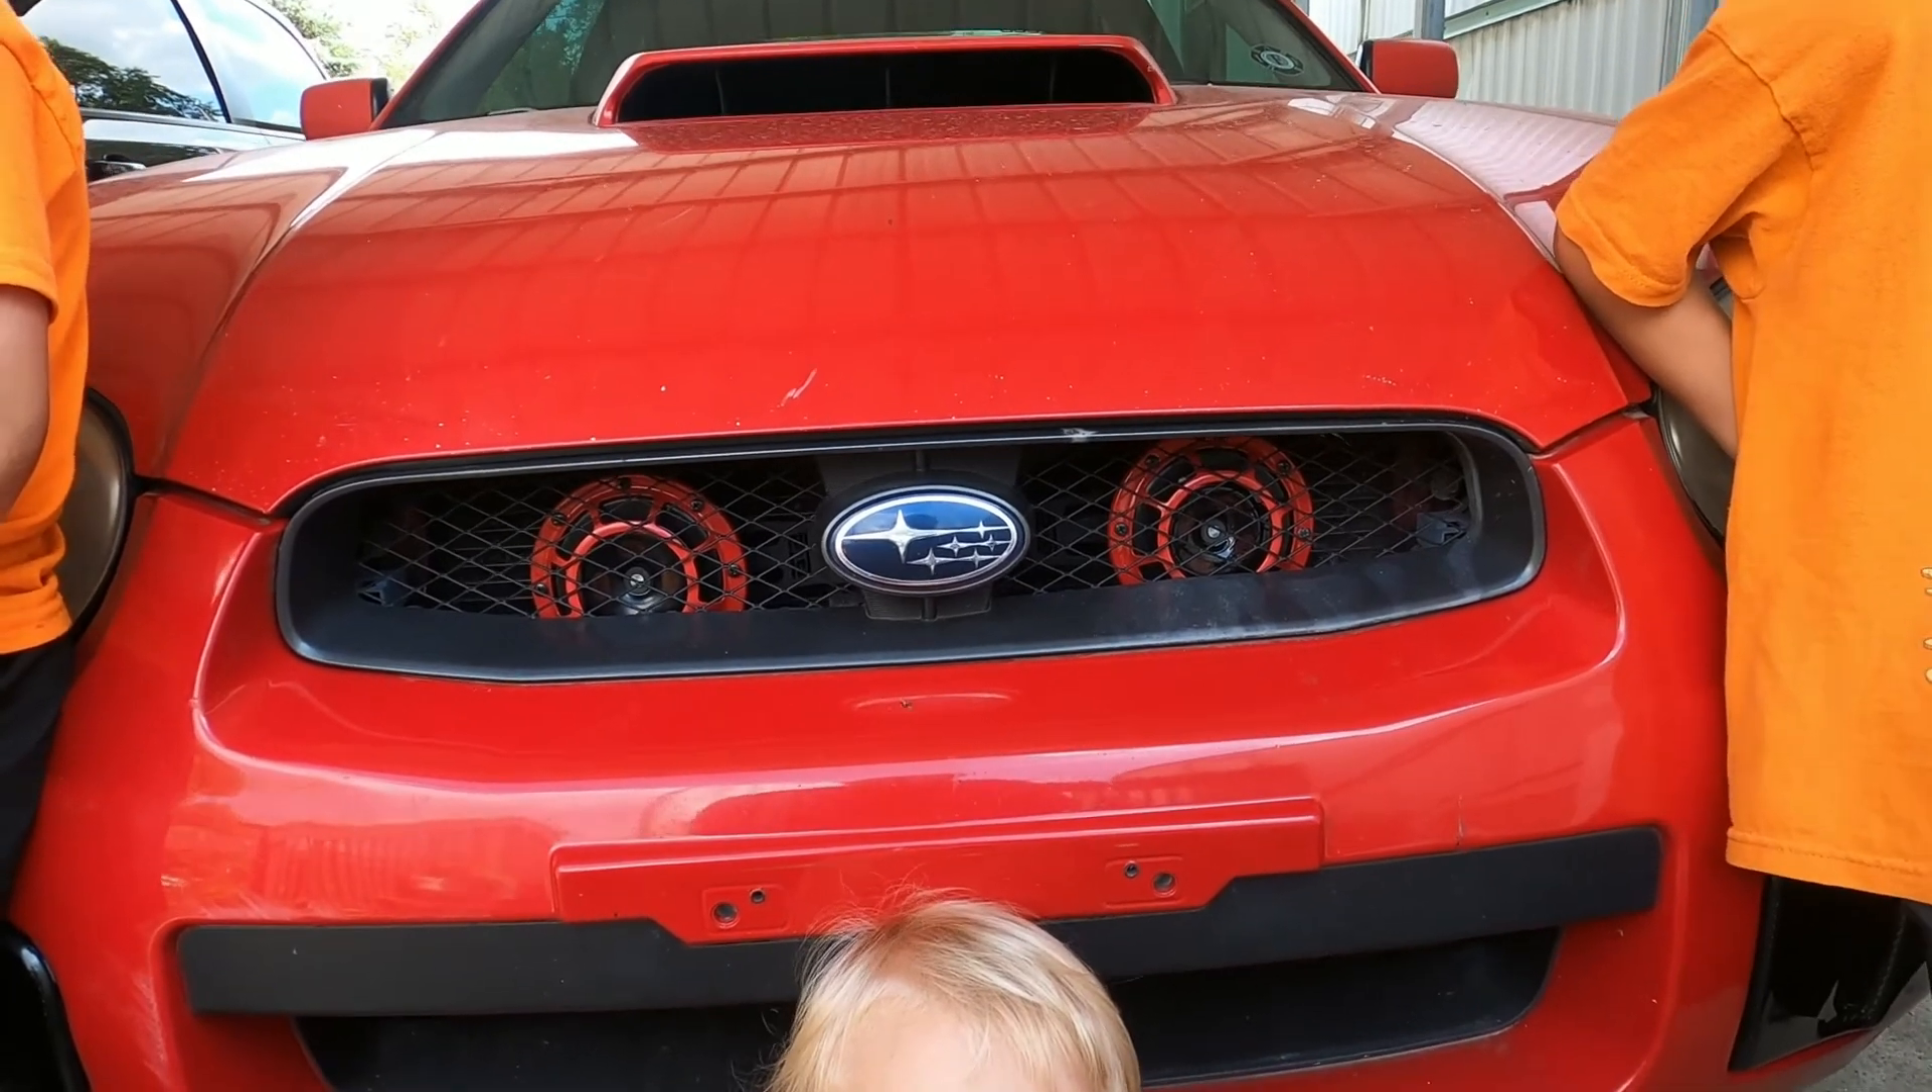Alright, we got those horns installed there. That is what they look like inside the grill of the Subi here.